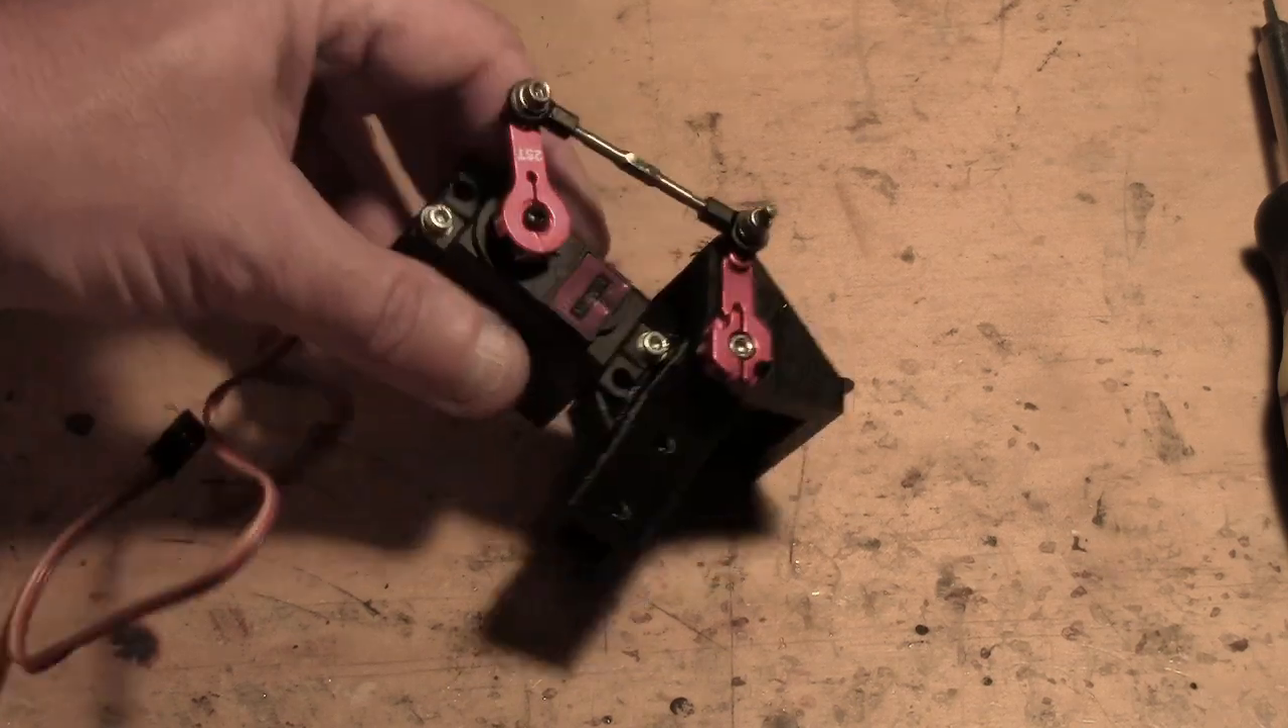So with the tie rod fitted assembly is complete.